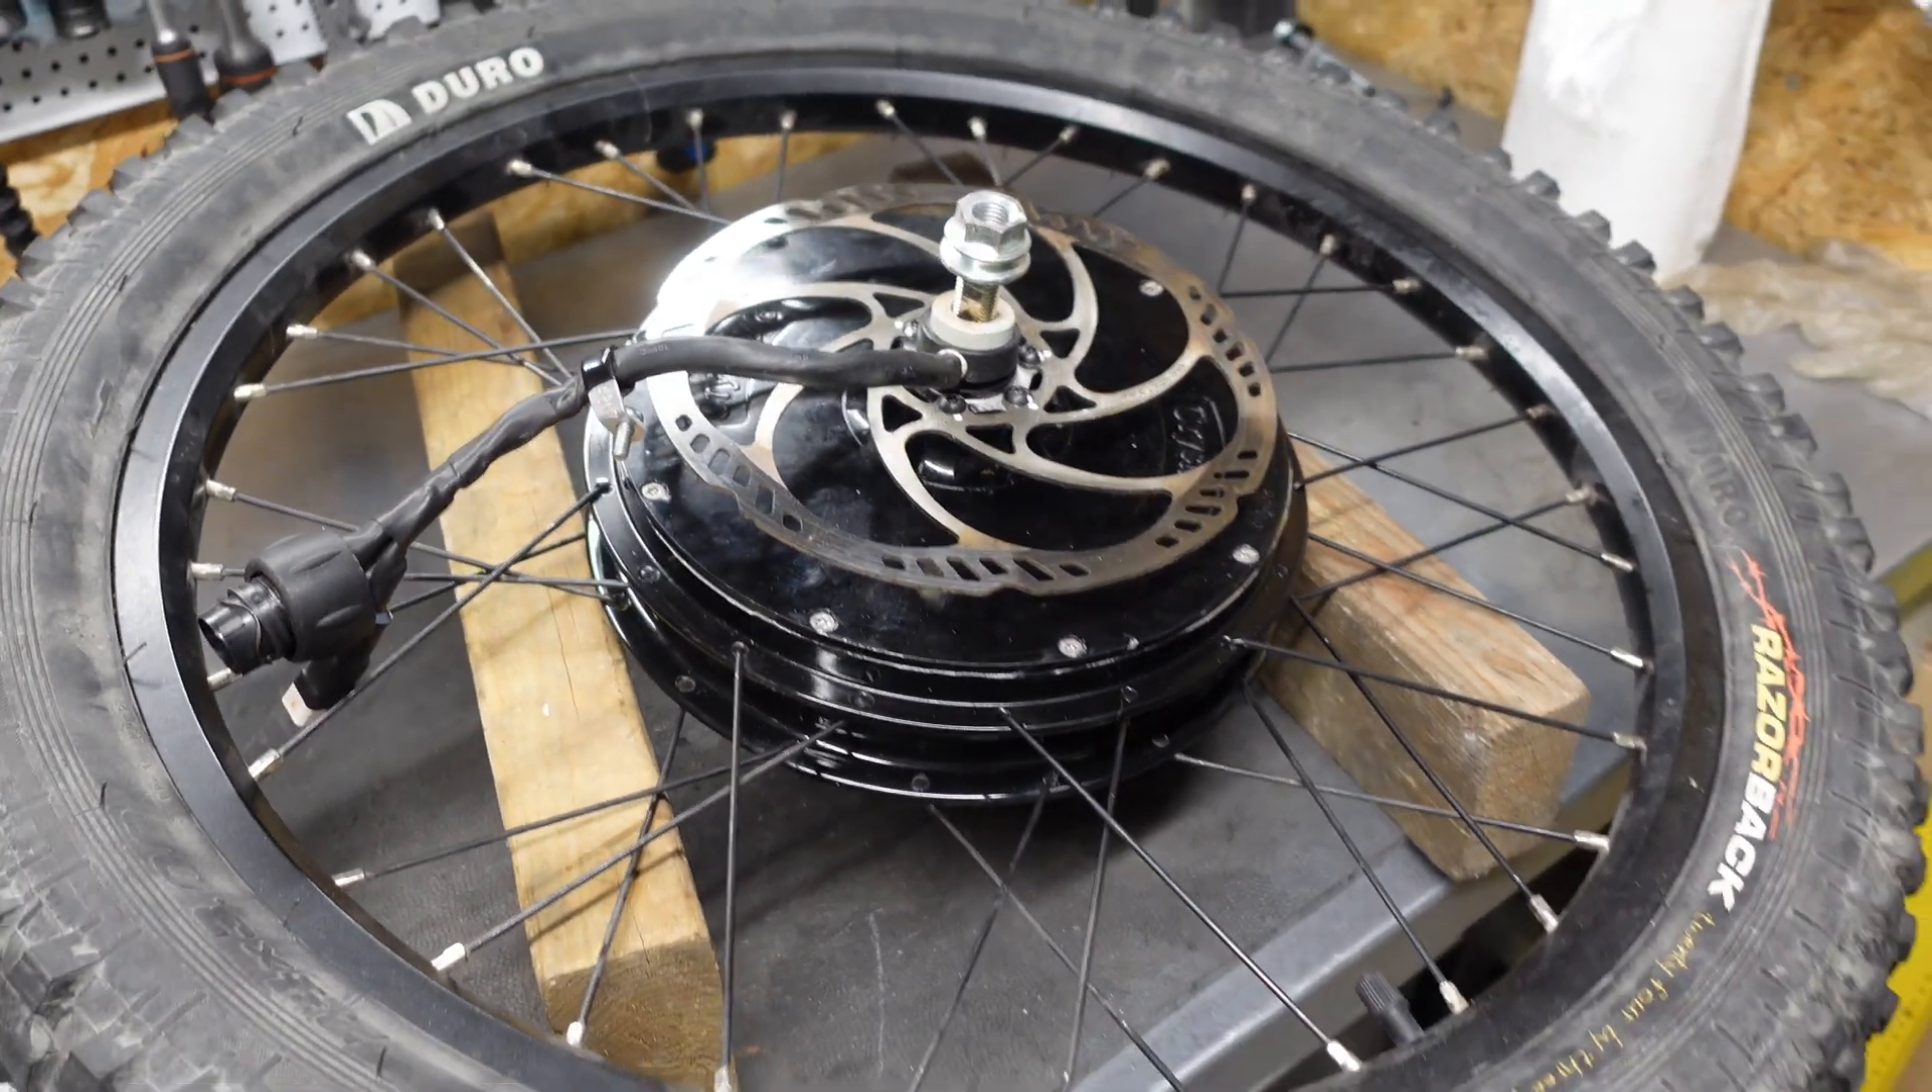Okay folks, motor is fully assembled, as you can see.